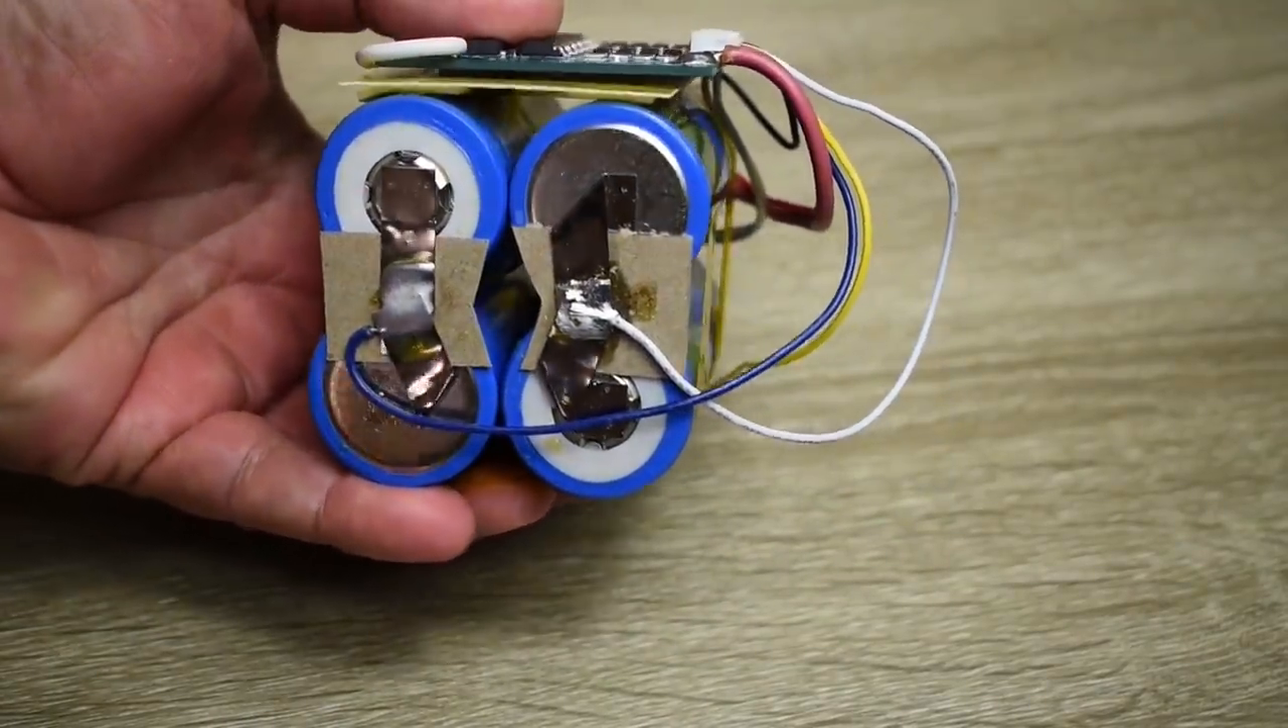Okay guys, this battery pack is now complete. The only thing I have to do now is just cover up the end with a piece of cardboard, this end end, as well as this end.